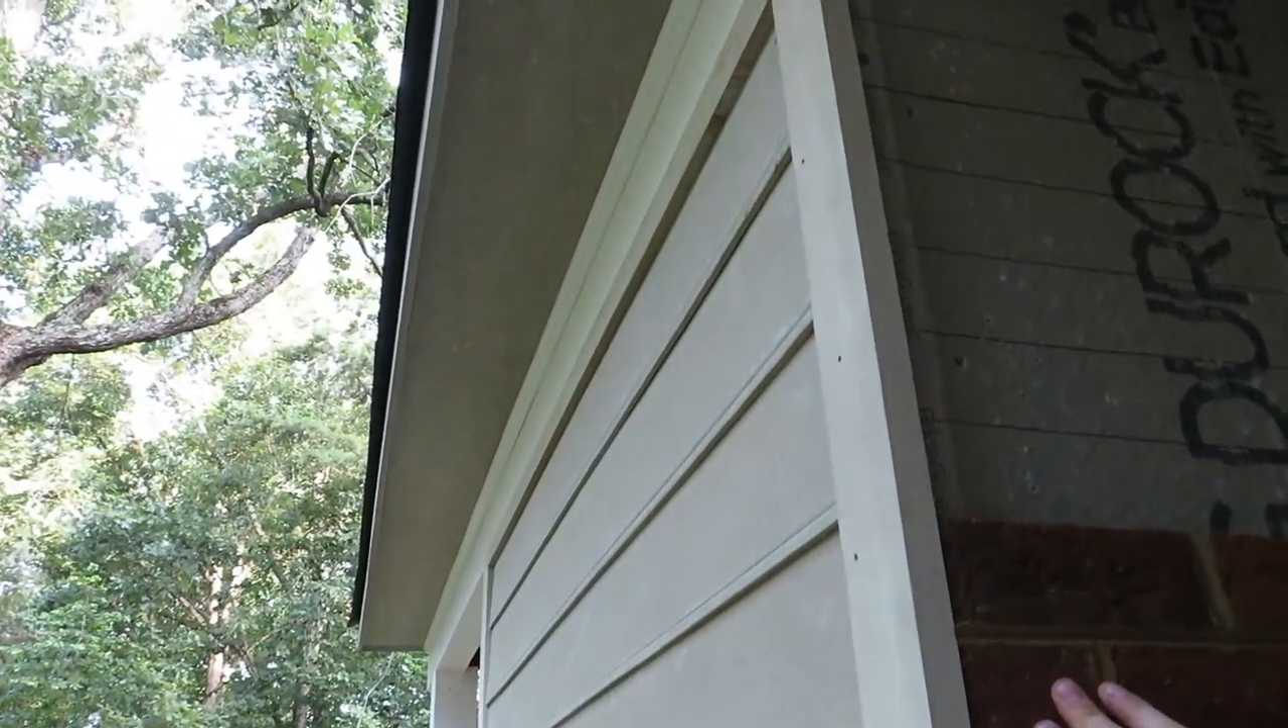And yesterday I put the siding on the back side of the fireplace here.